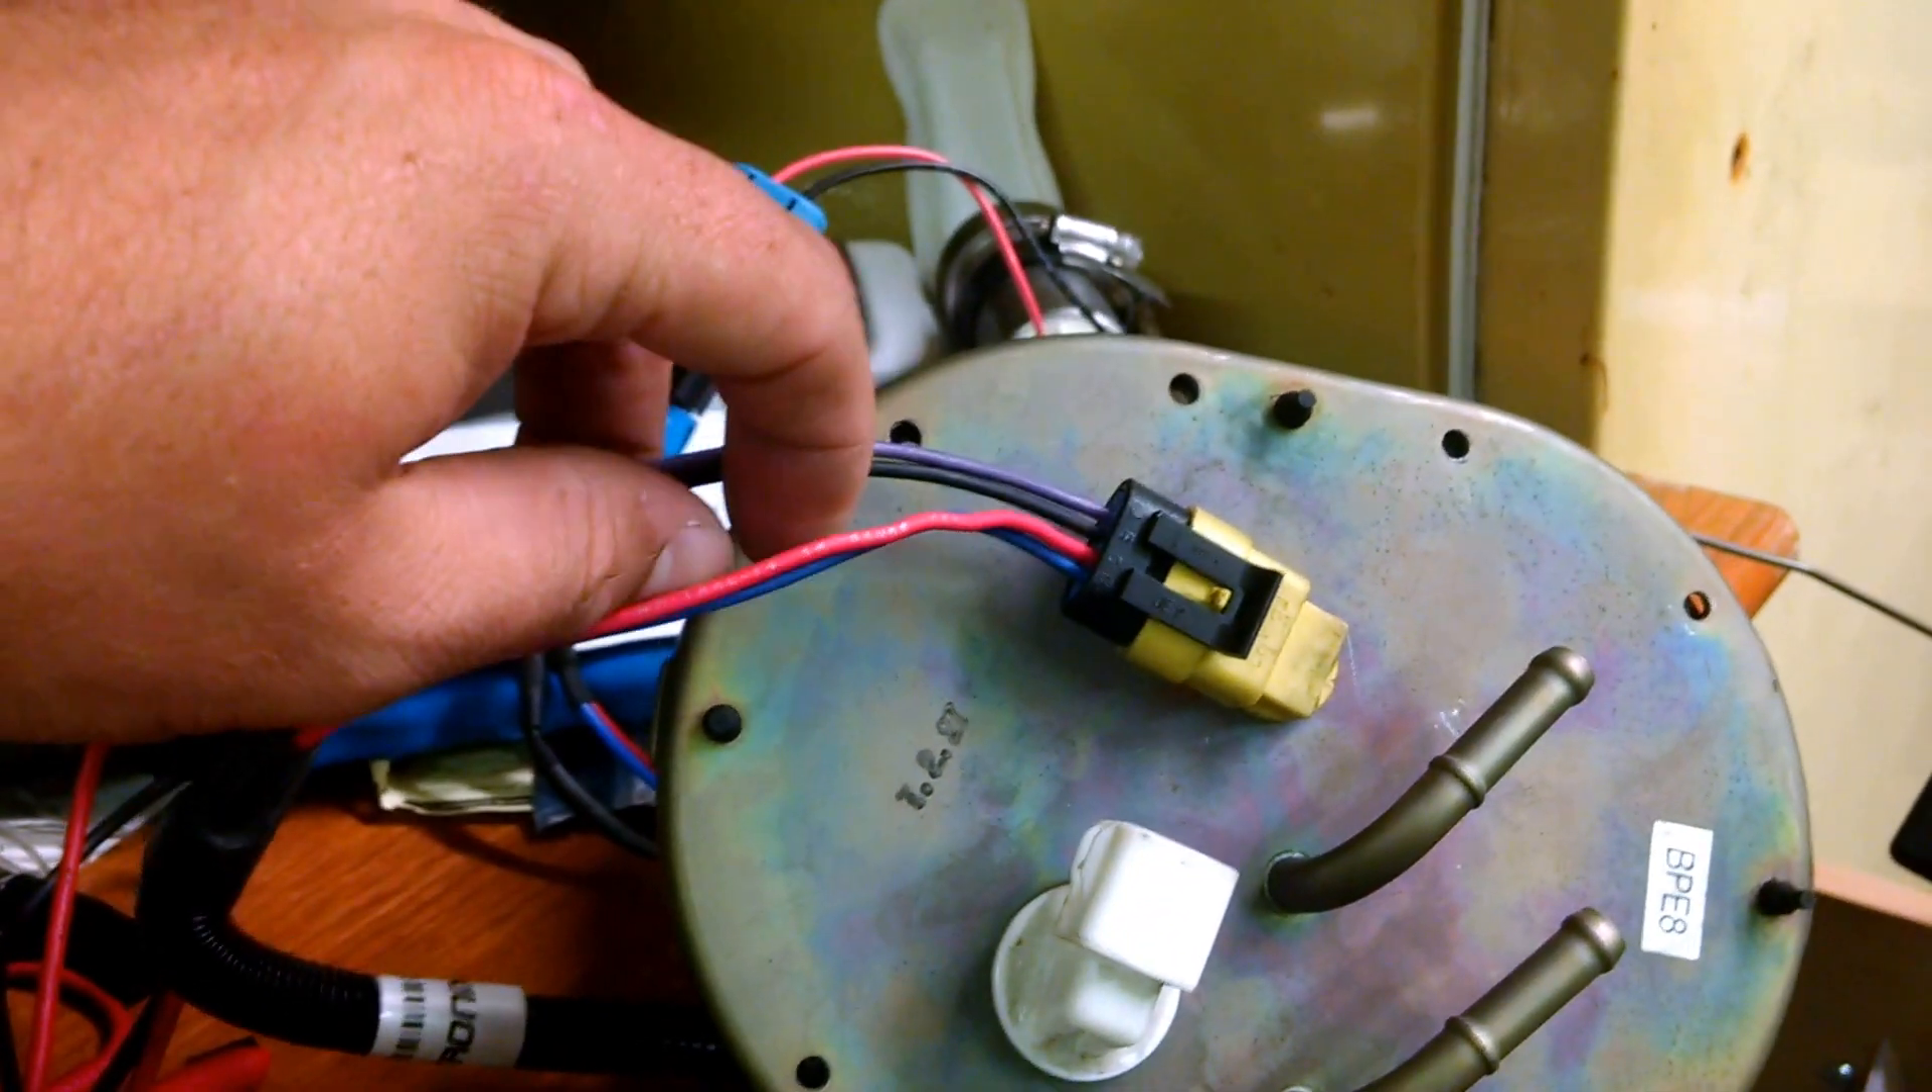As you can see, I've got these two wires in the bulkhead connector.